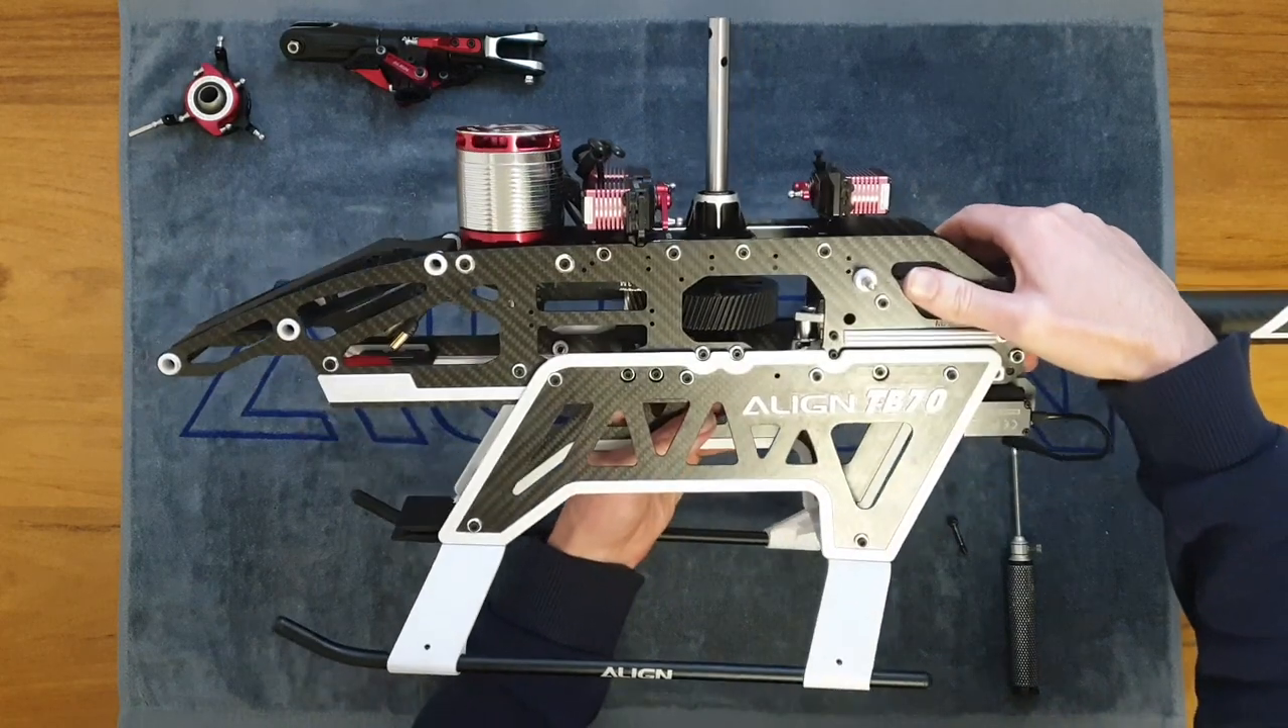Okay so that's my main shaft in position there.